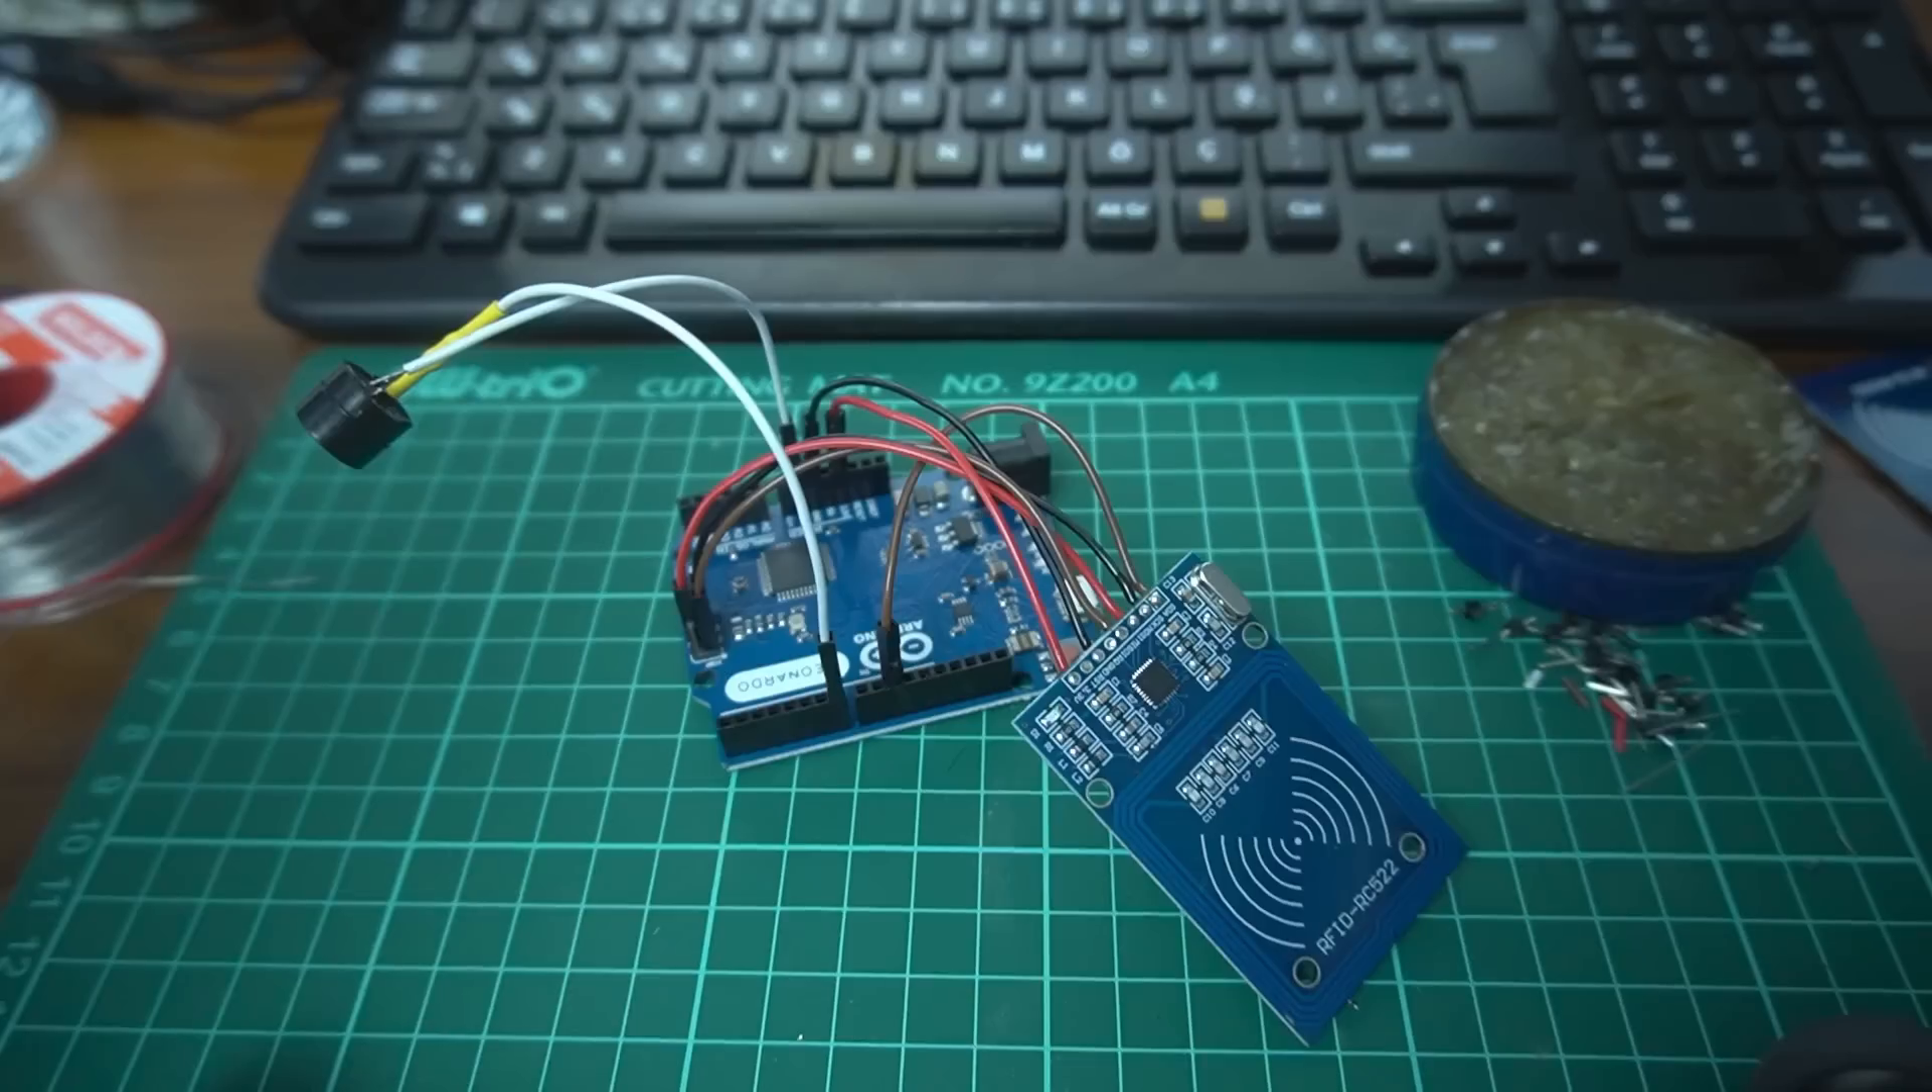Ve burada RC522 okuyucumuzu da buraya yerleştirdik. Arduino üzerine jumper kablolar yardımıyla bağladık.